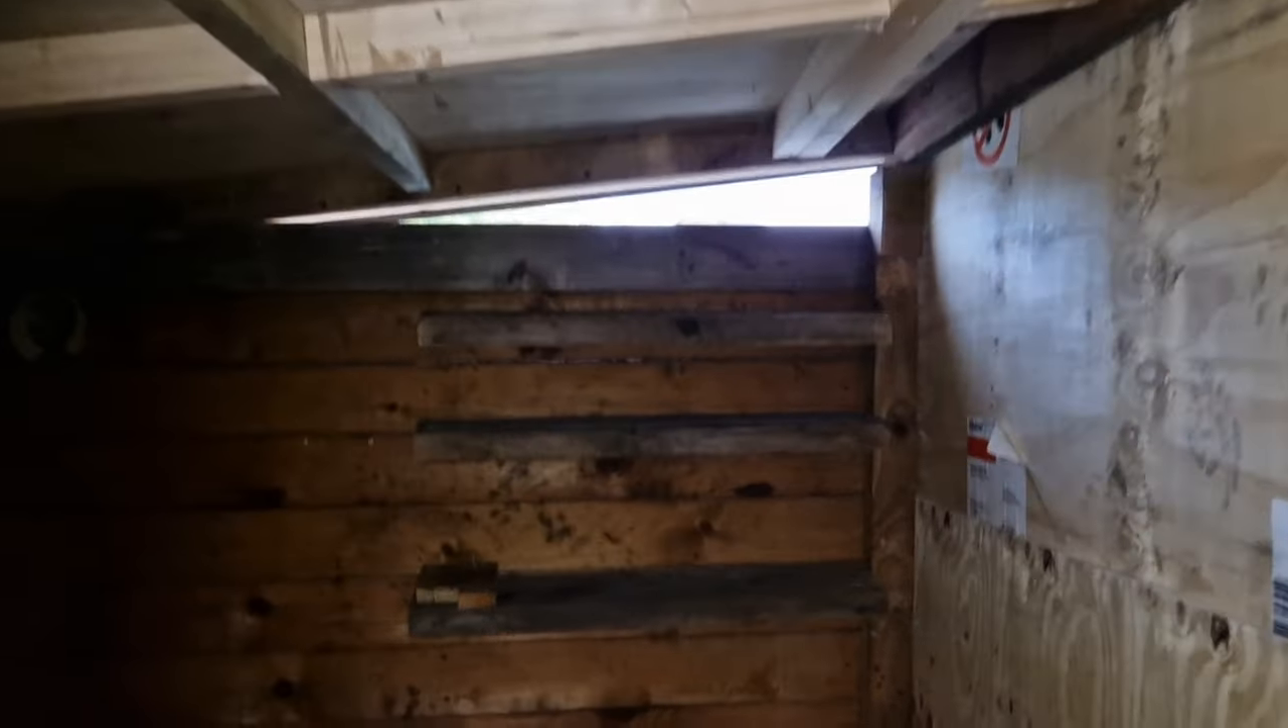We've got one last piece left to do piecing the wall up there.